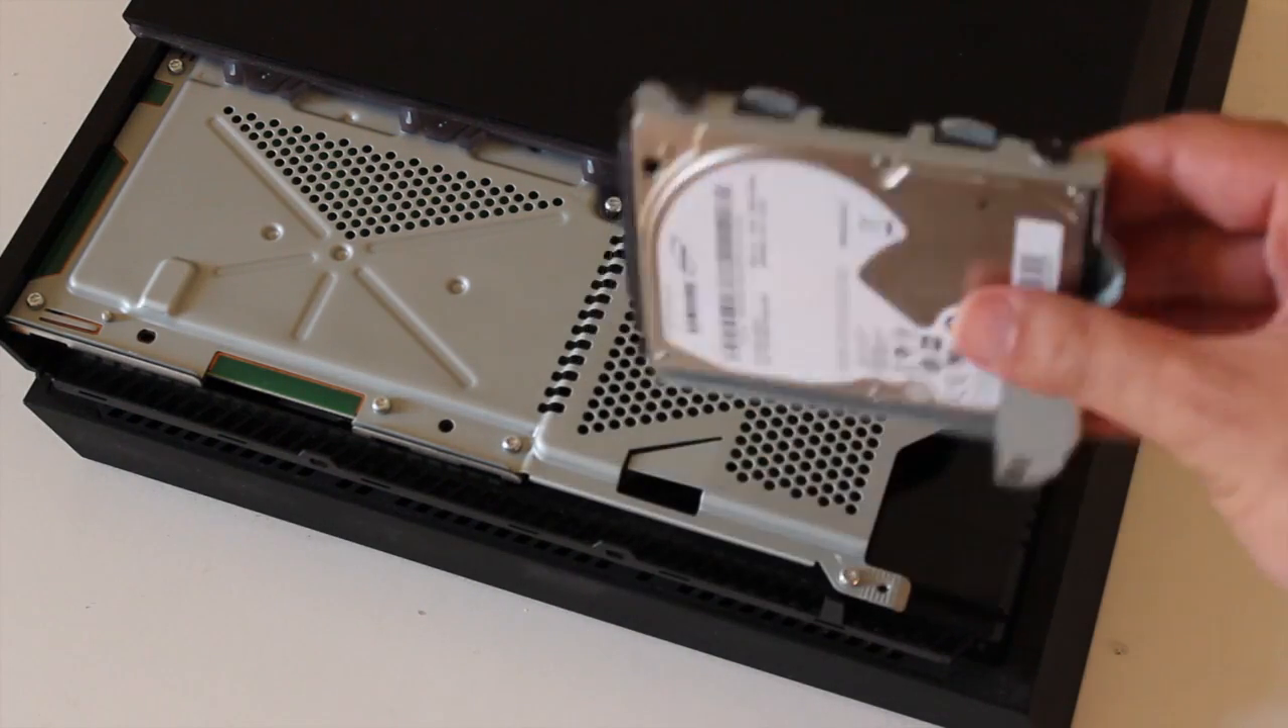Okay guys so my drive is now installed in the caddy and now I'm going to put it back into the PS4 so we'll just pop it in like this.